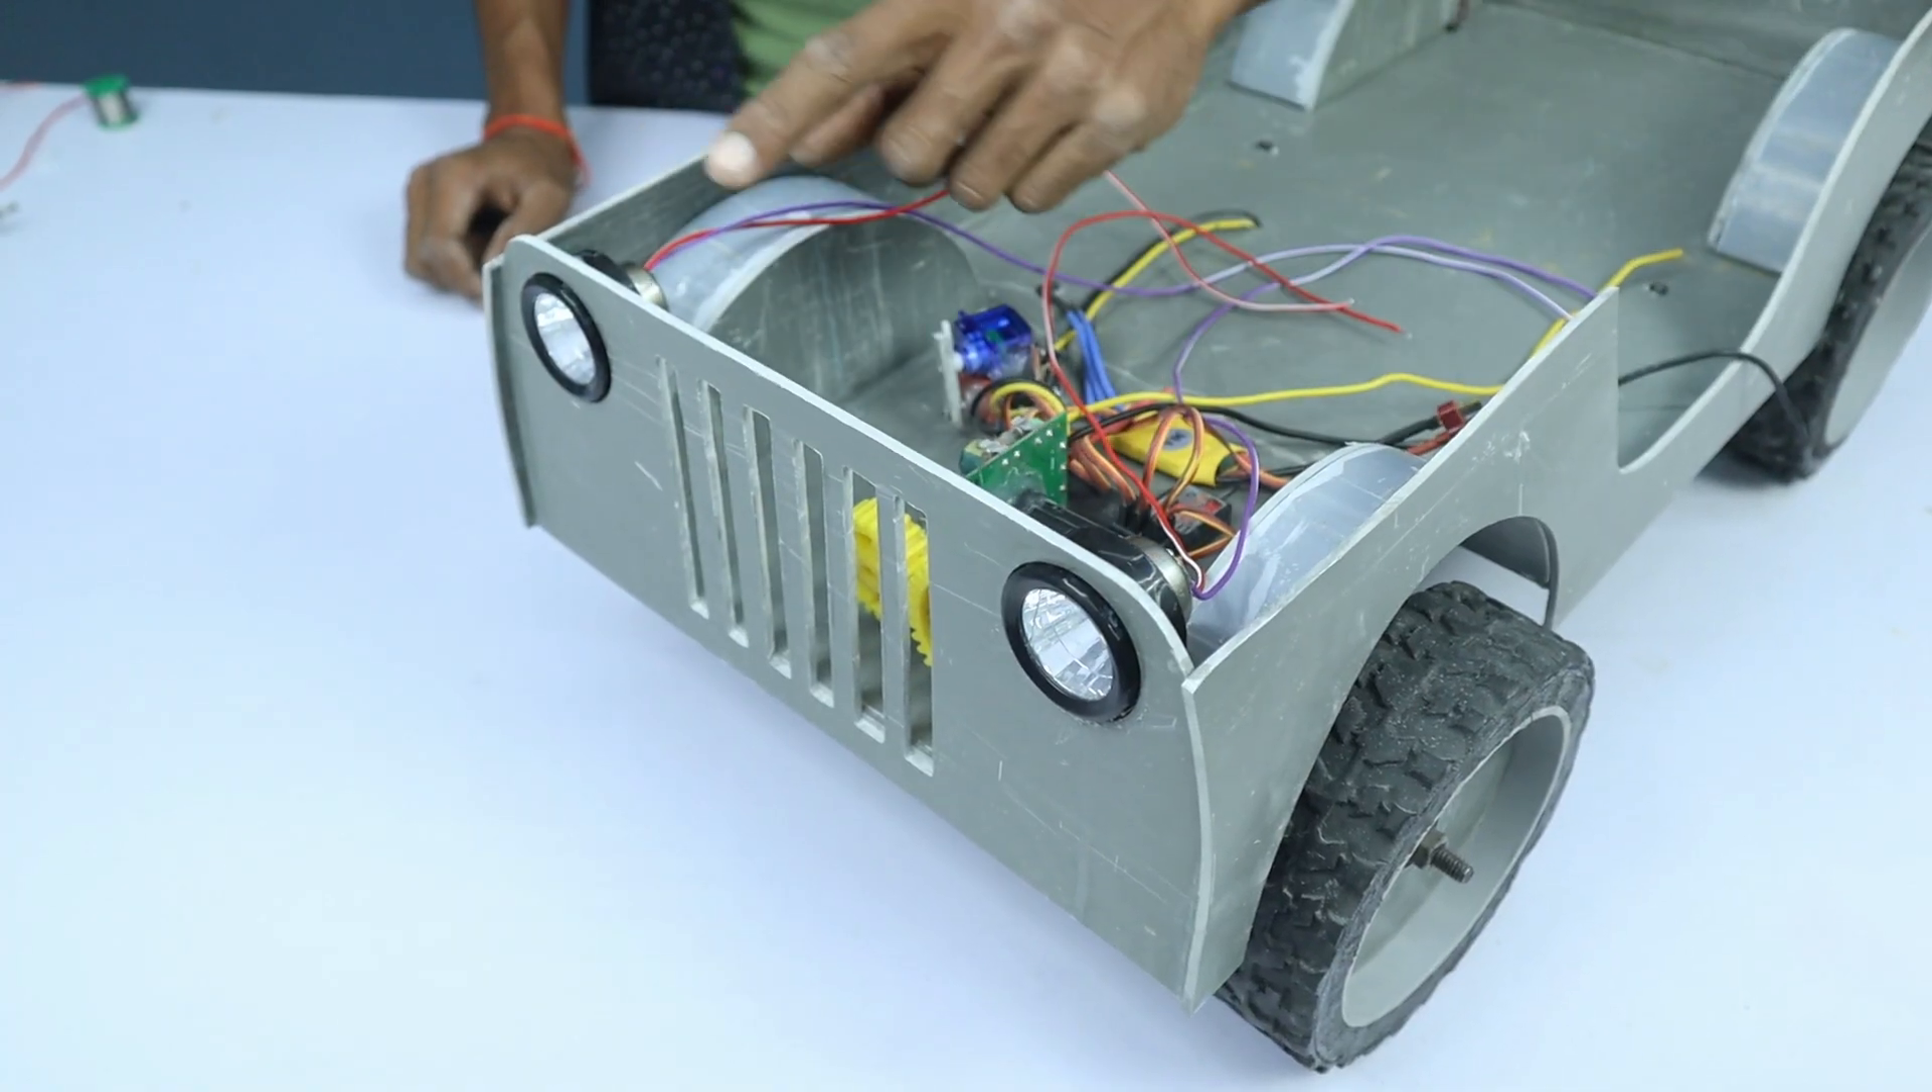मैं दोनो लाइट को fix करके चिपका लिया हूँ।